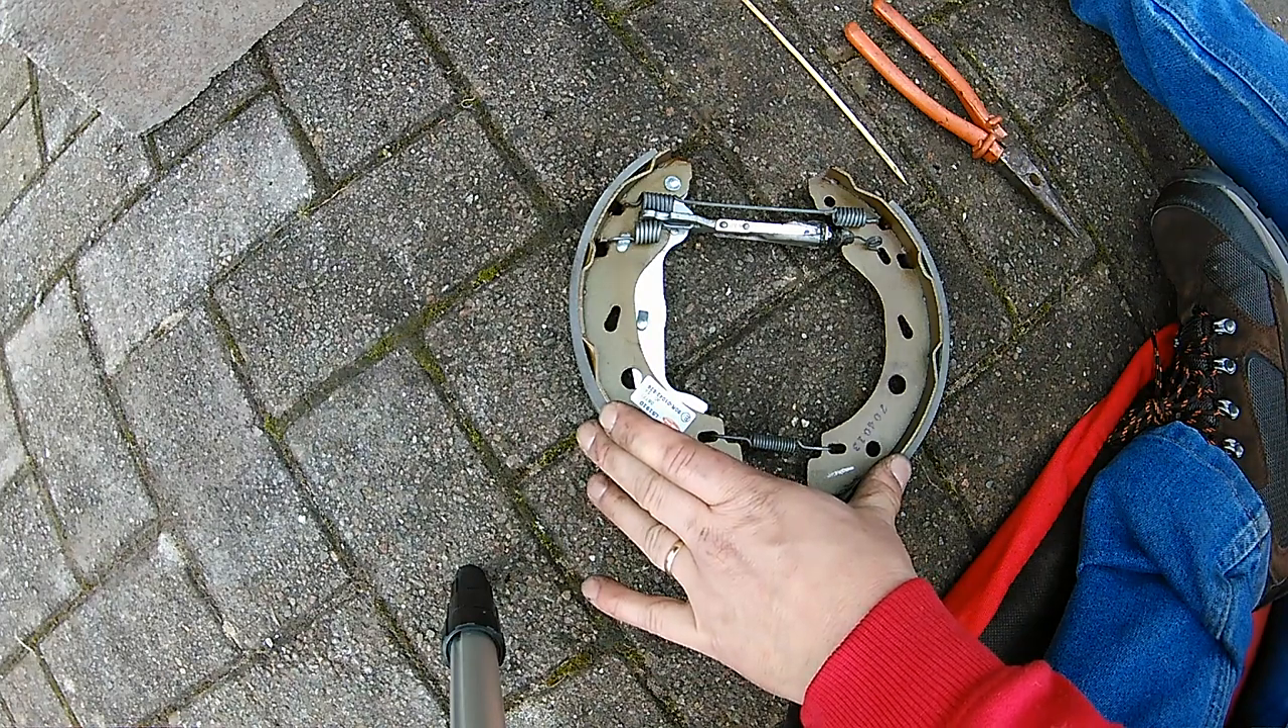There you go you've got the uh you've got the brake shoes together in its uh in its basic form.